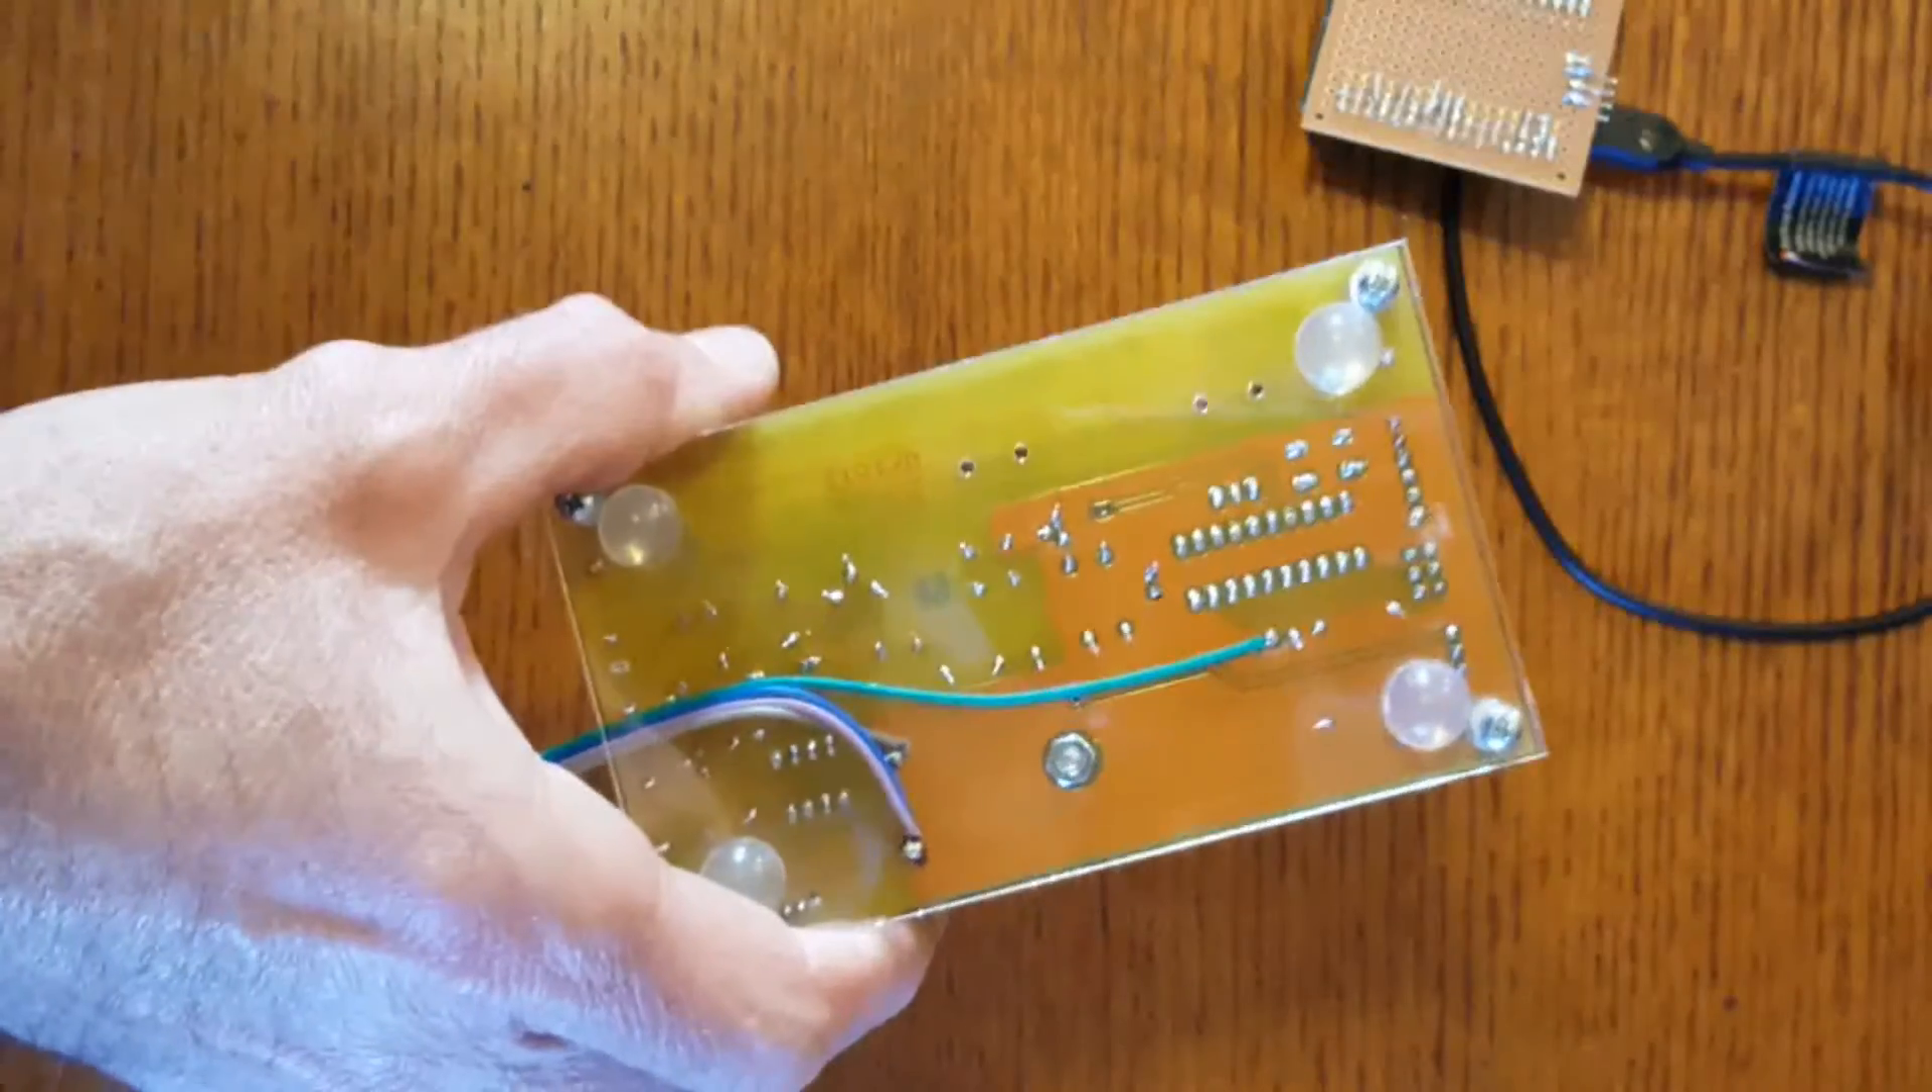All right so I've got the base plate back on screwed back on and you can kind of see the wiring through the clear plexiglass.